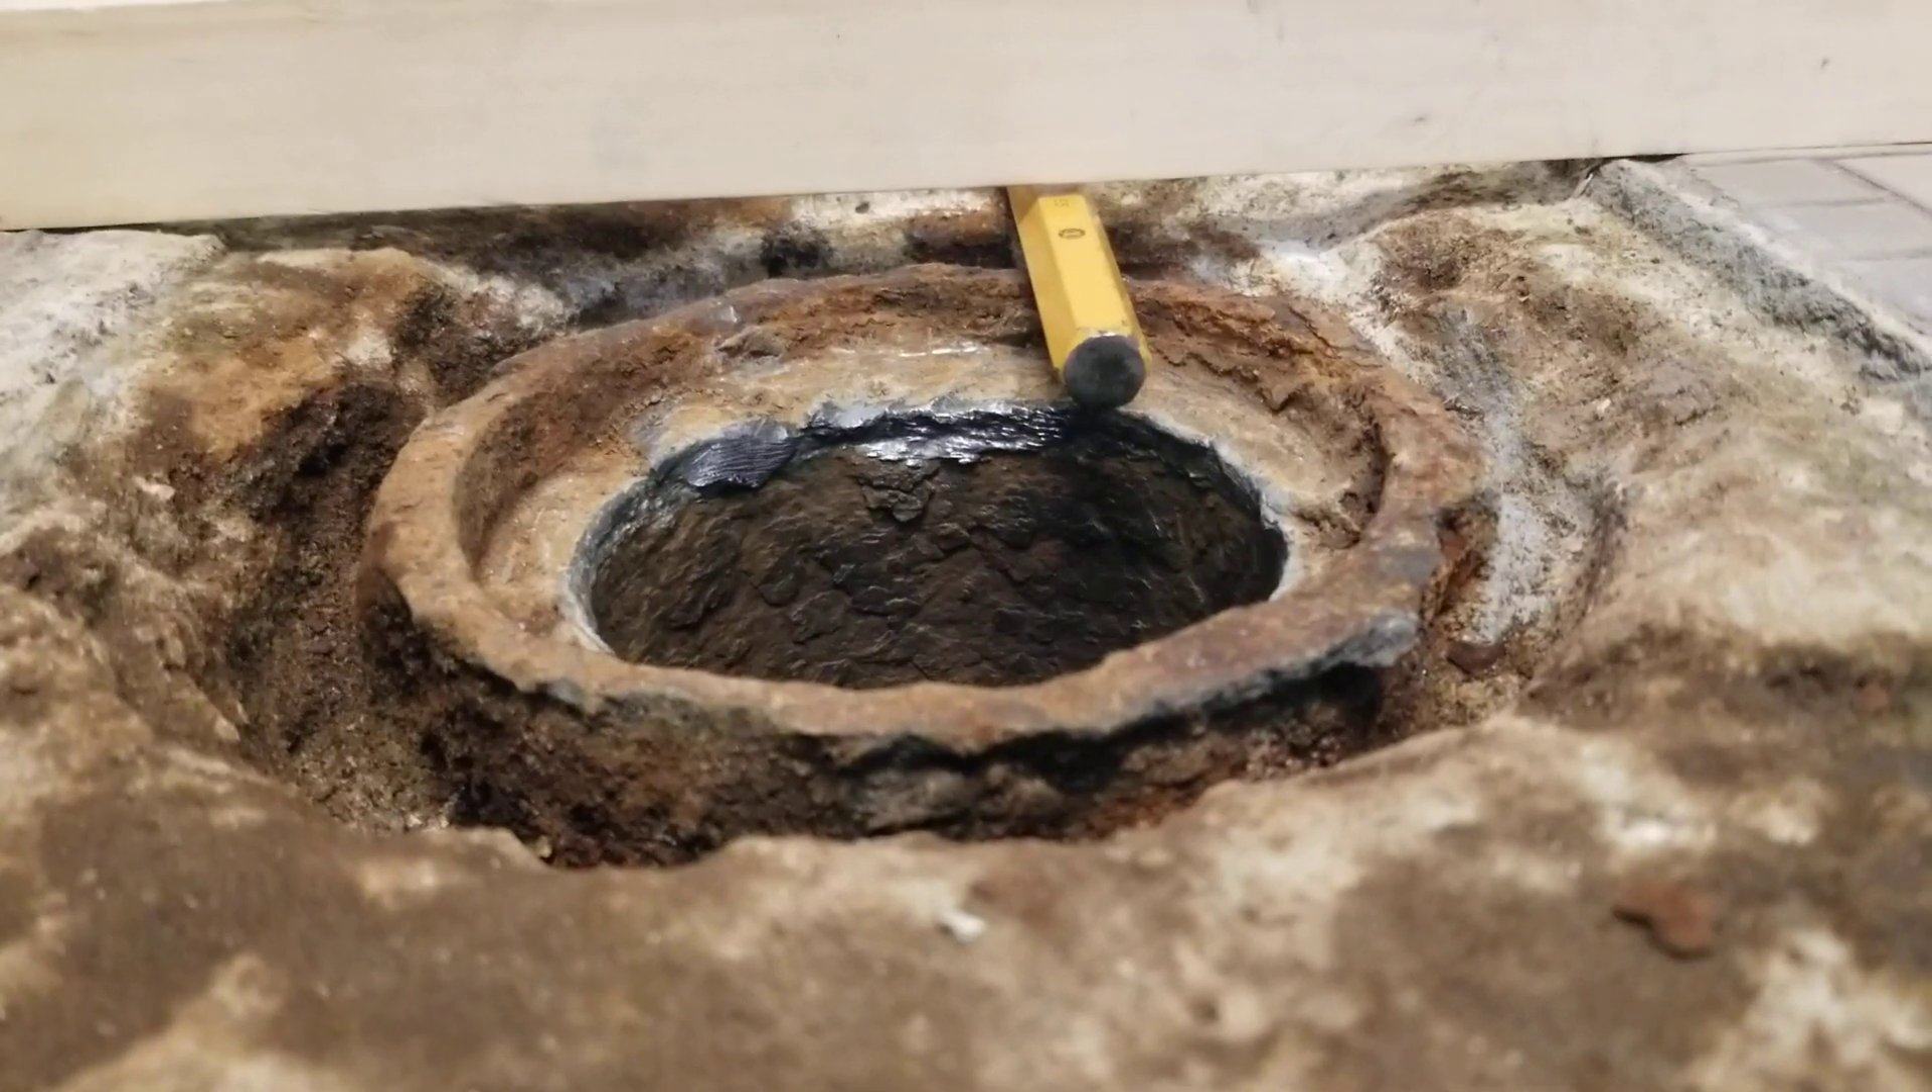My drain is below that level of tile.